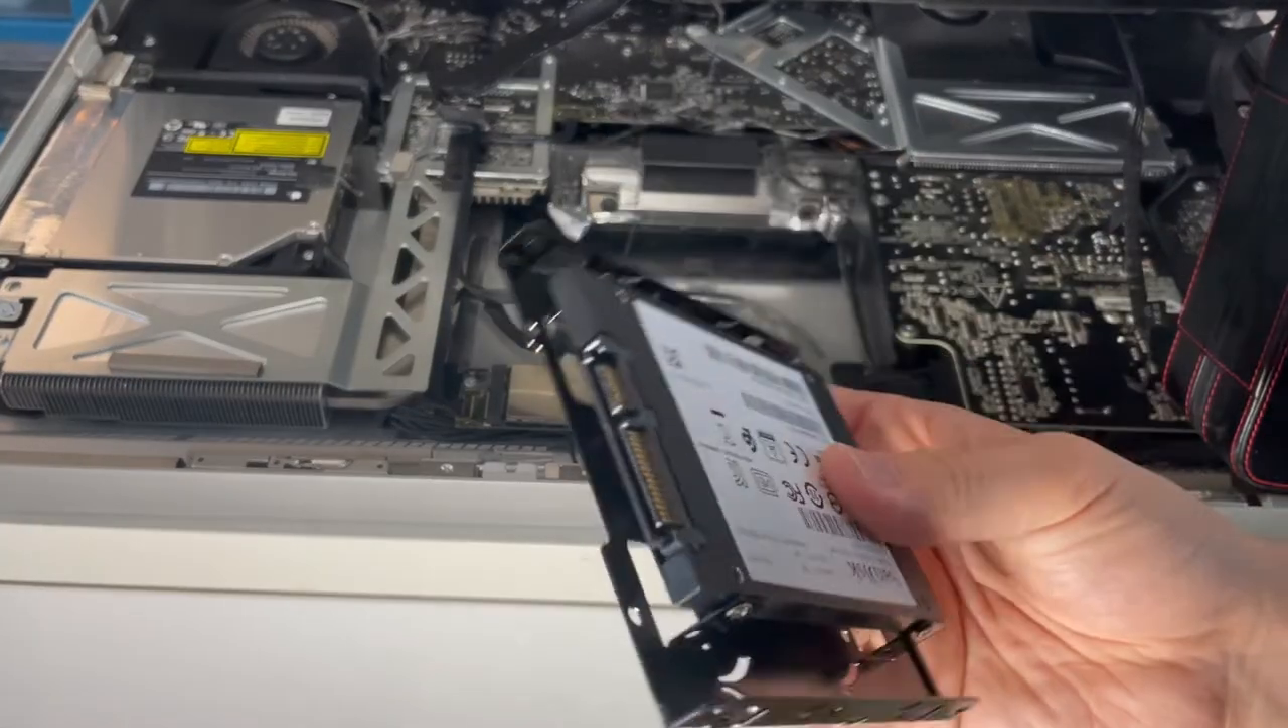So I've now installed the 2 .5 inch solid state drive into this 3 .5 inch adapter and we're going to put the side parts on as well and then the bracket holders there too.